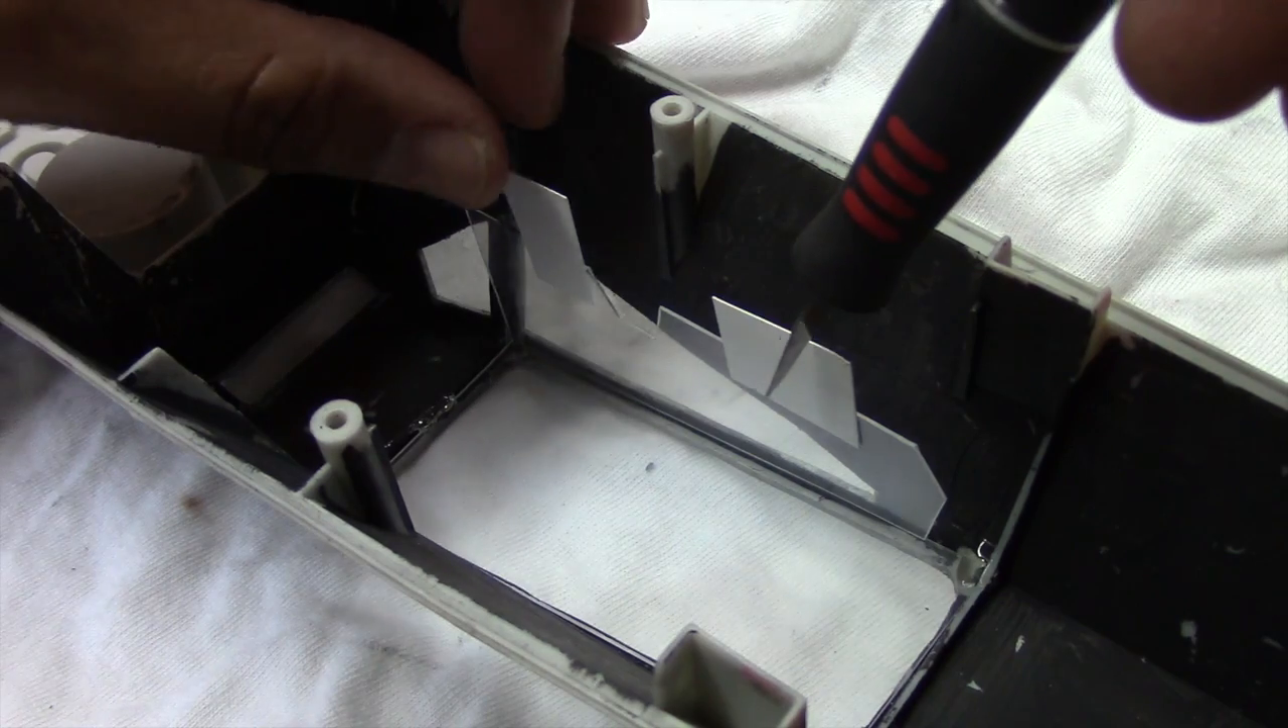And the first thing I did was I attached some panels here that are made of styrene plastic so that we can utilize our two -step glue for these sections here.